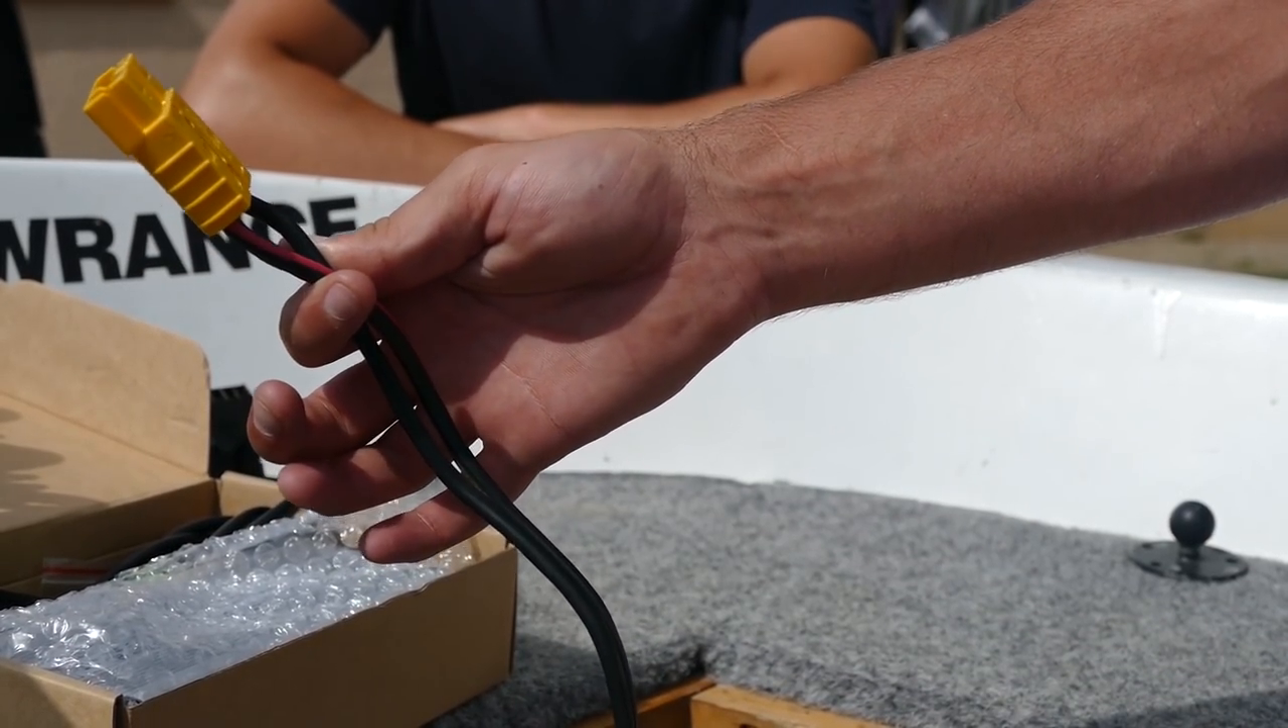Là on a du coup notre connecteur qui est monté pour venir se mettre sur la batterie.